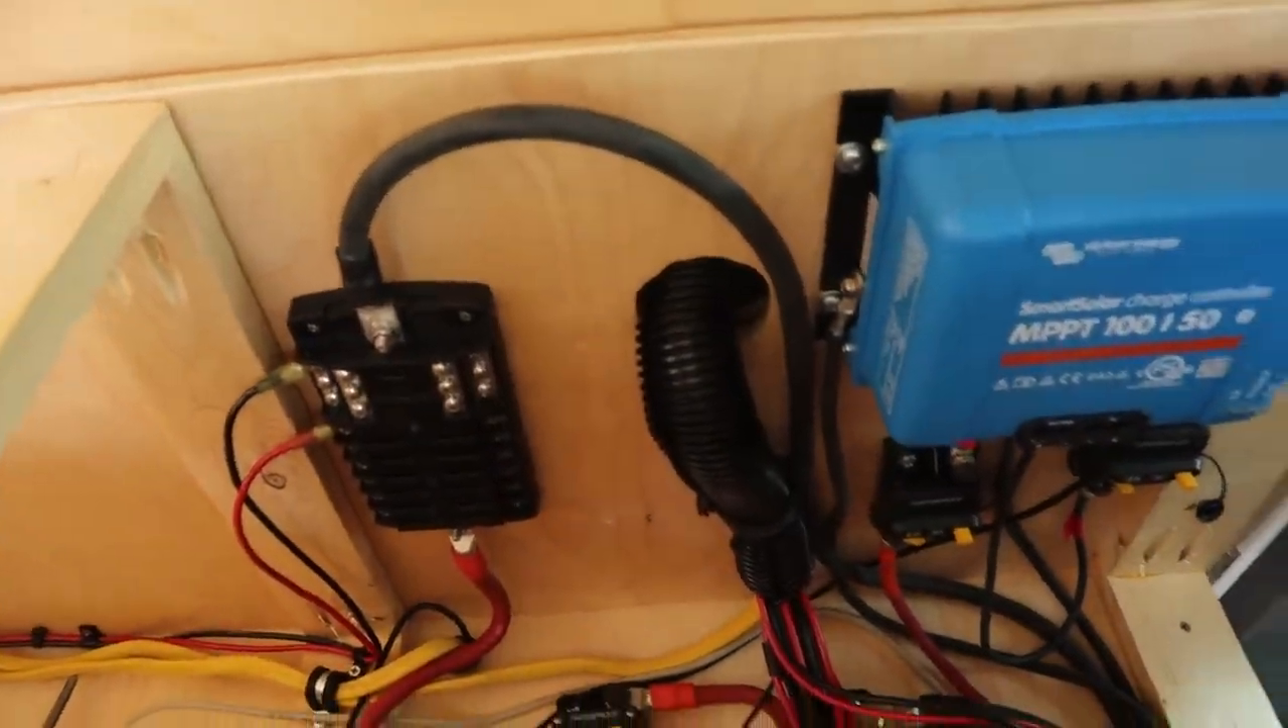And I pulled the bundle of cables through and made sure I put some protector on it there.